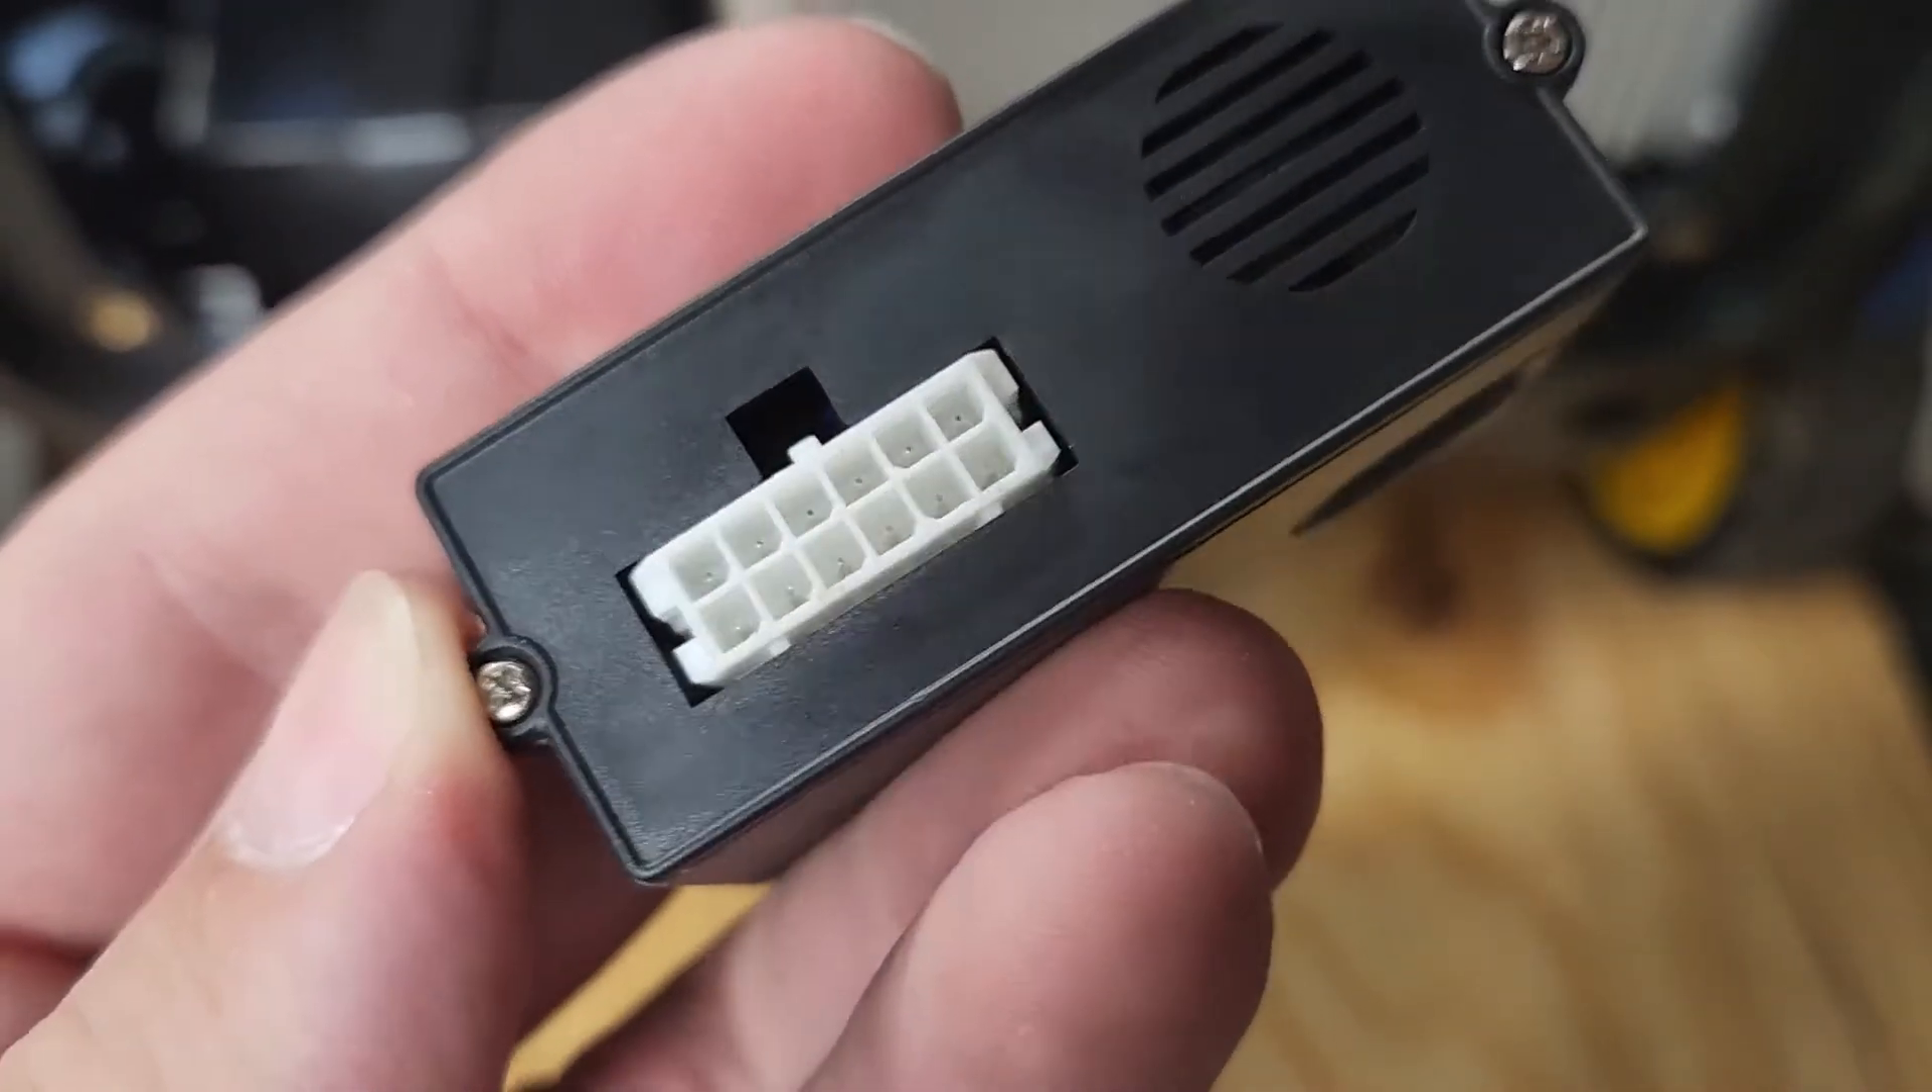You could put tape over these vents, but if you look close, you'll see there are also gaps around the white plug that could leak CO into the module.